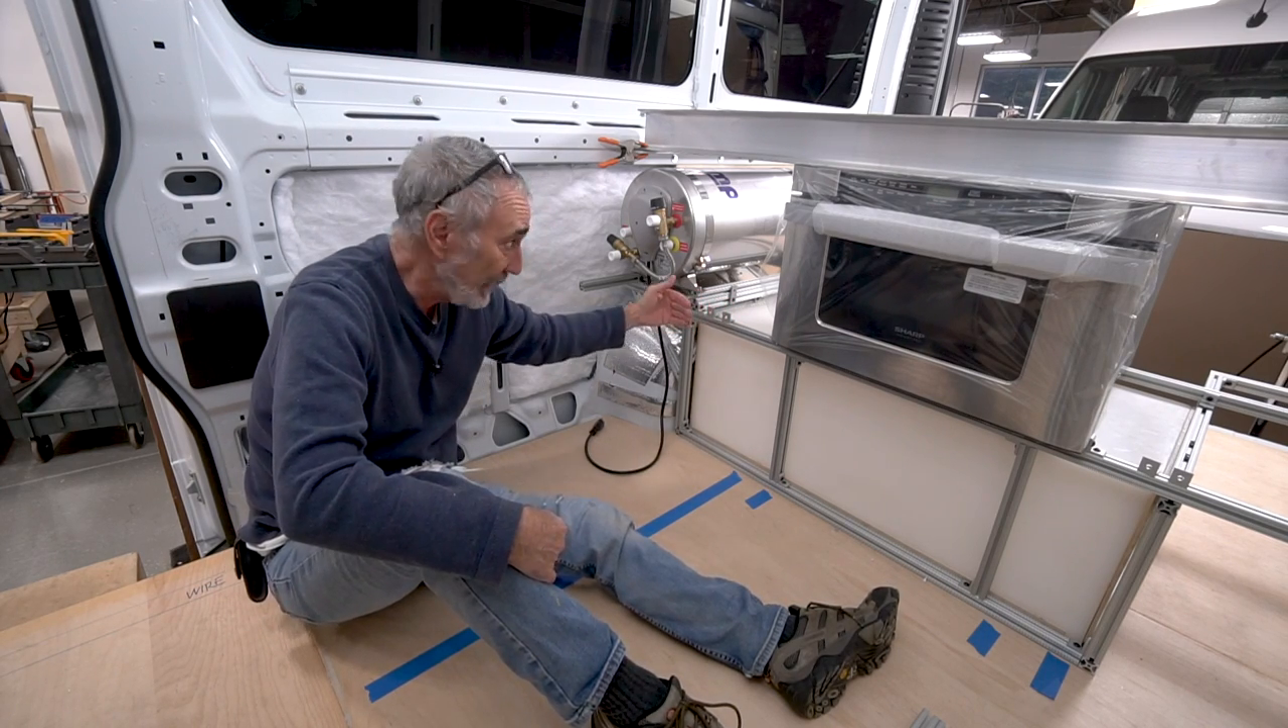Now, as you can see, this water heater is protruding beyond the wall or the bulkhead.